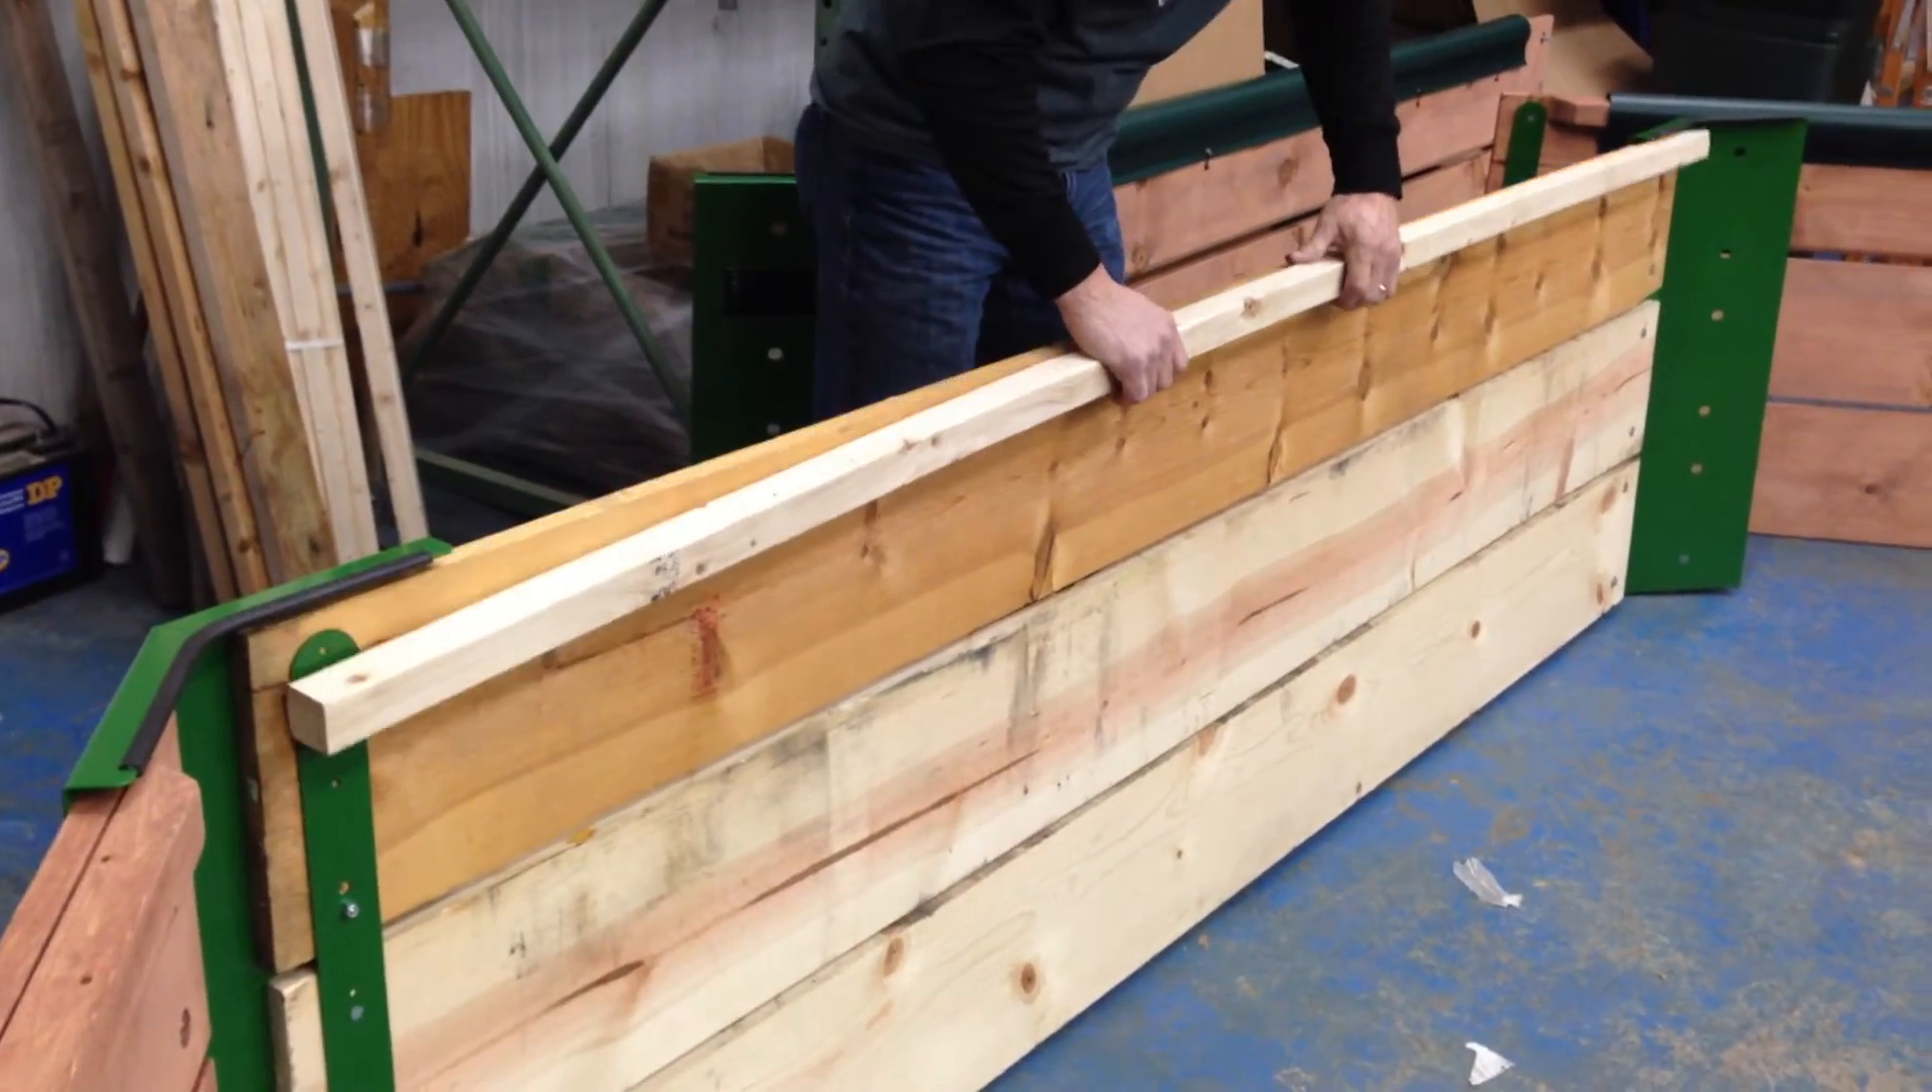So now your walls are together.